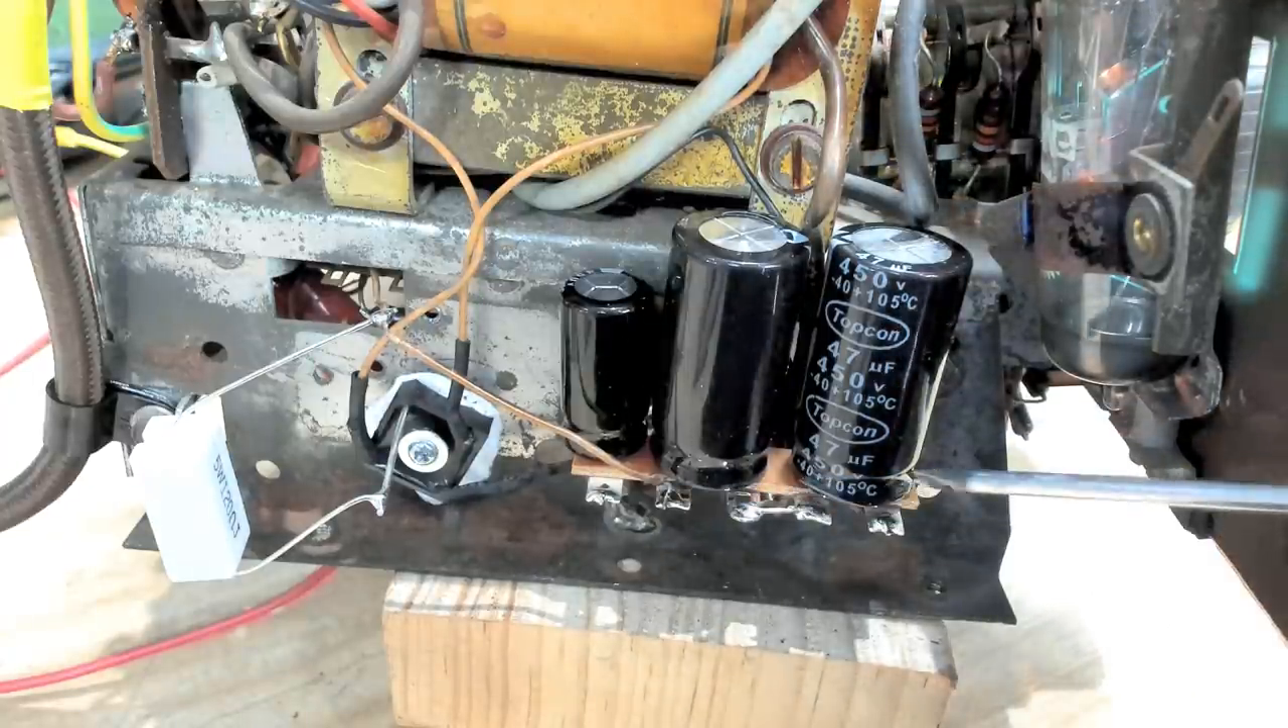I've mounted the three capacitors here. I've decided to put them on the outside.